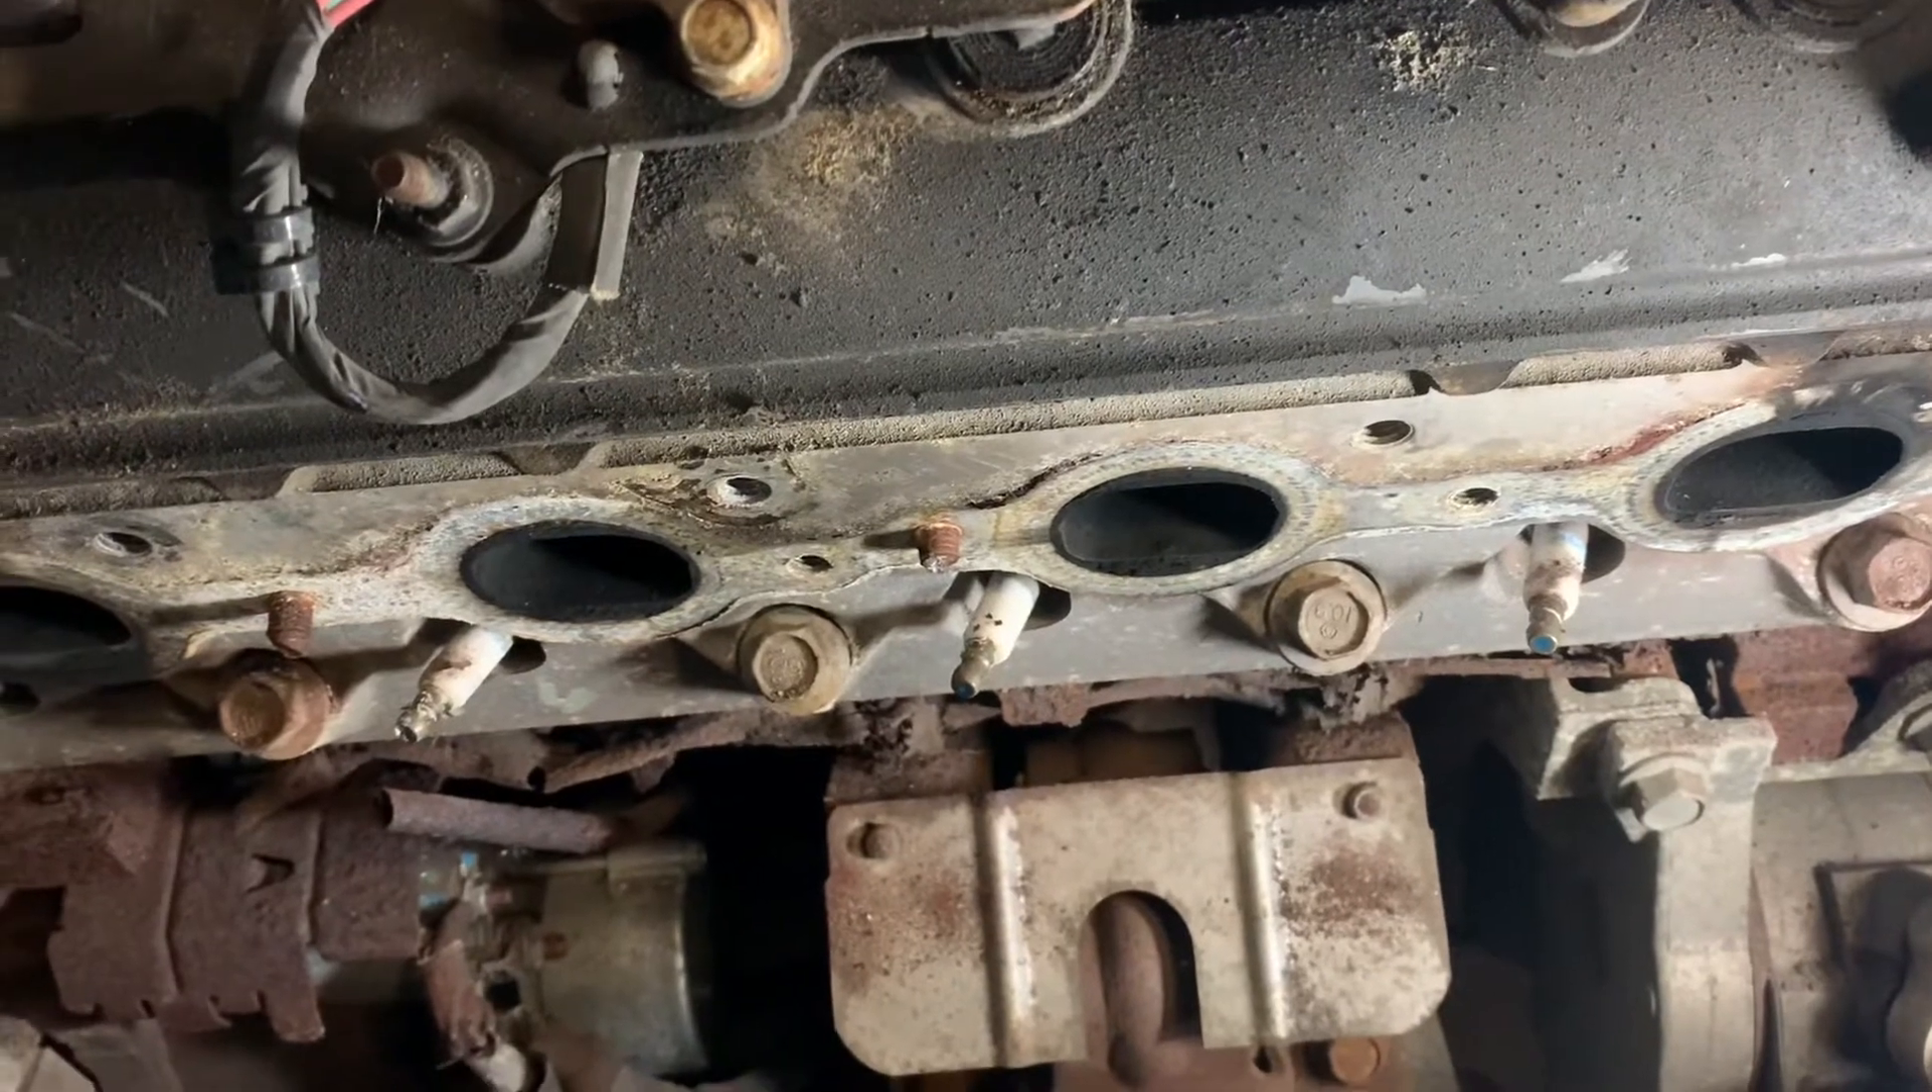So here we are with the manifold off.